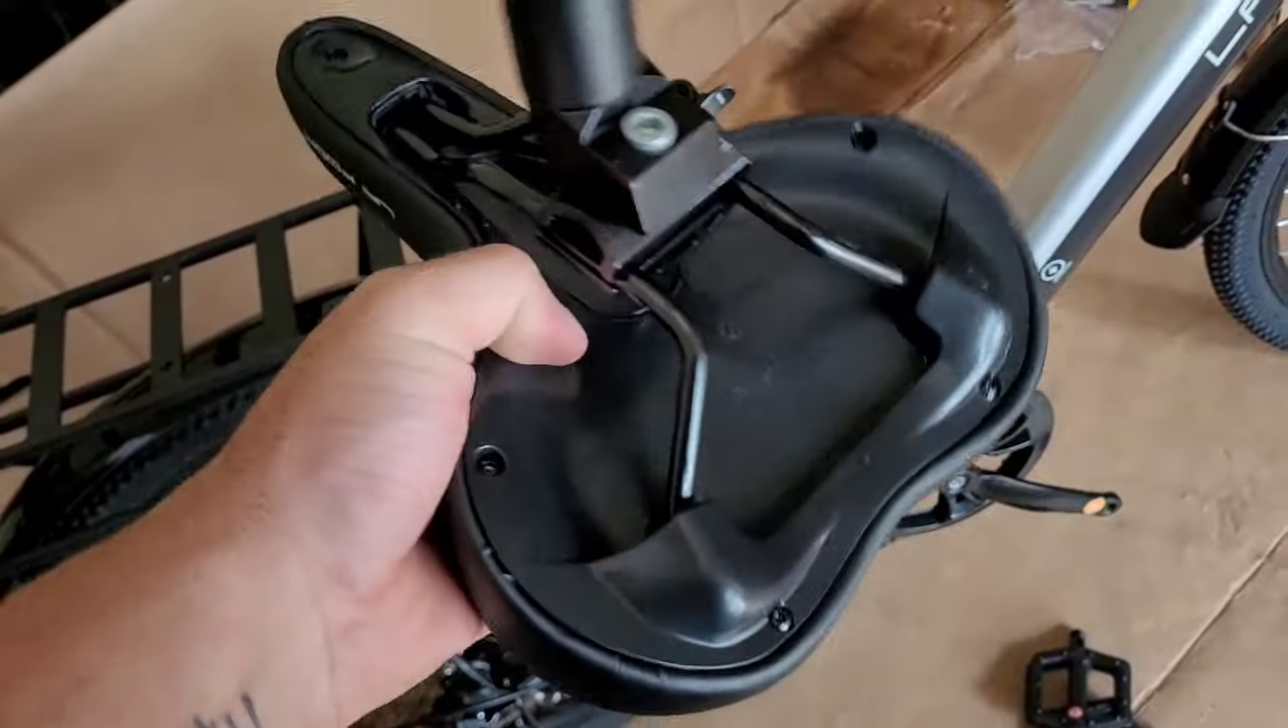On va mettre la selle. Il ne reste plus que la selle et puis les pédales.